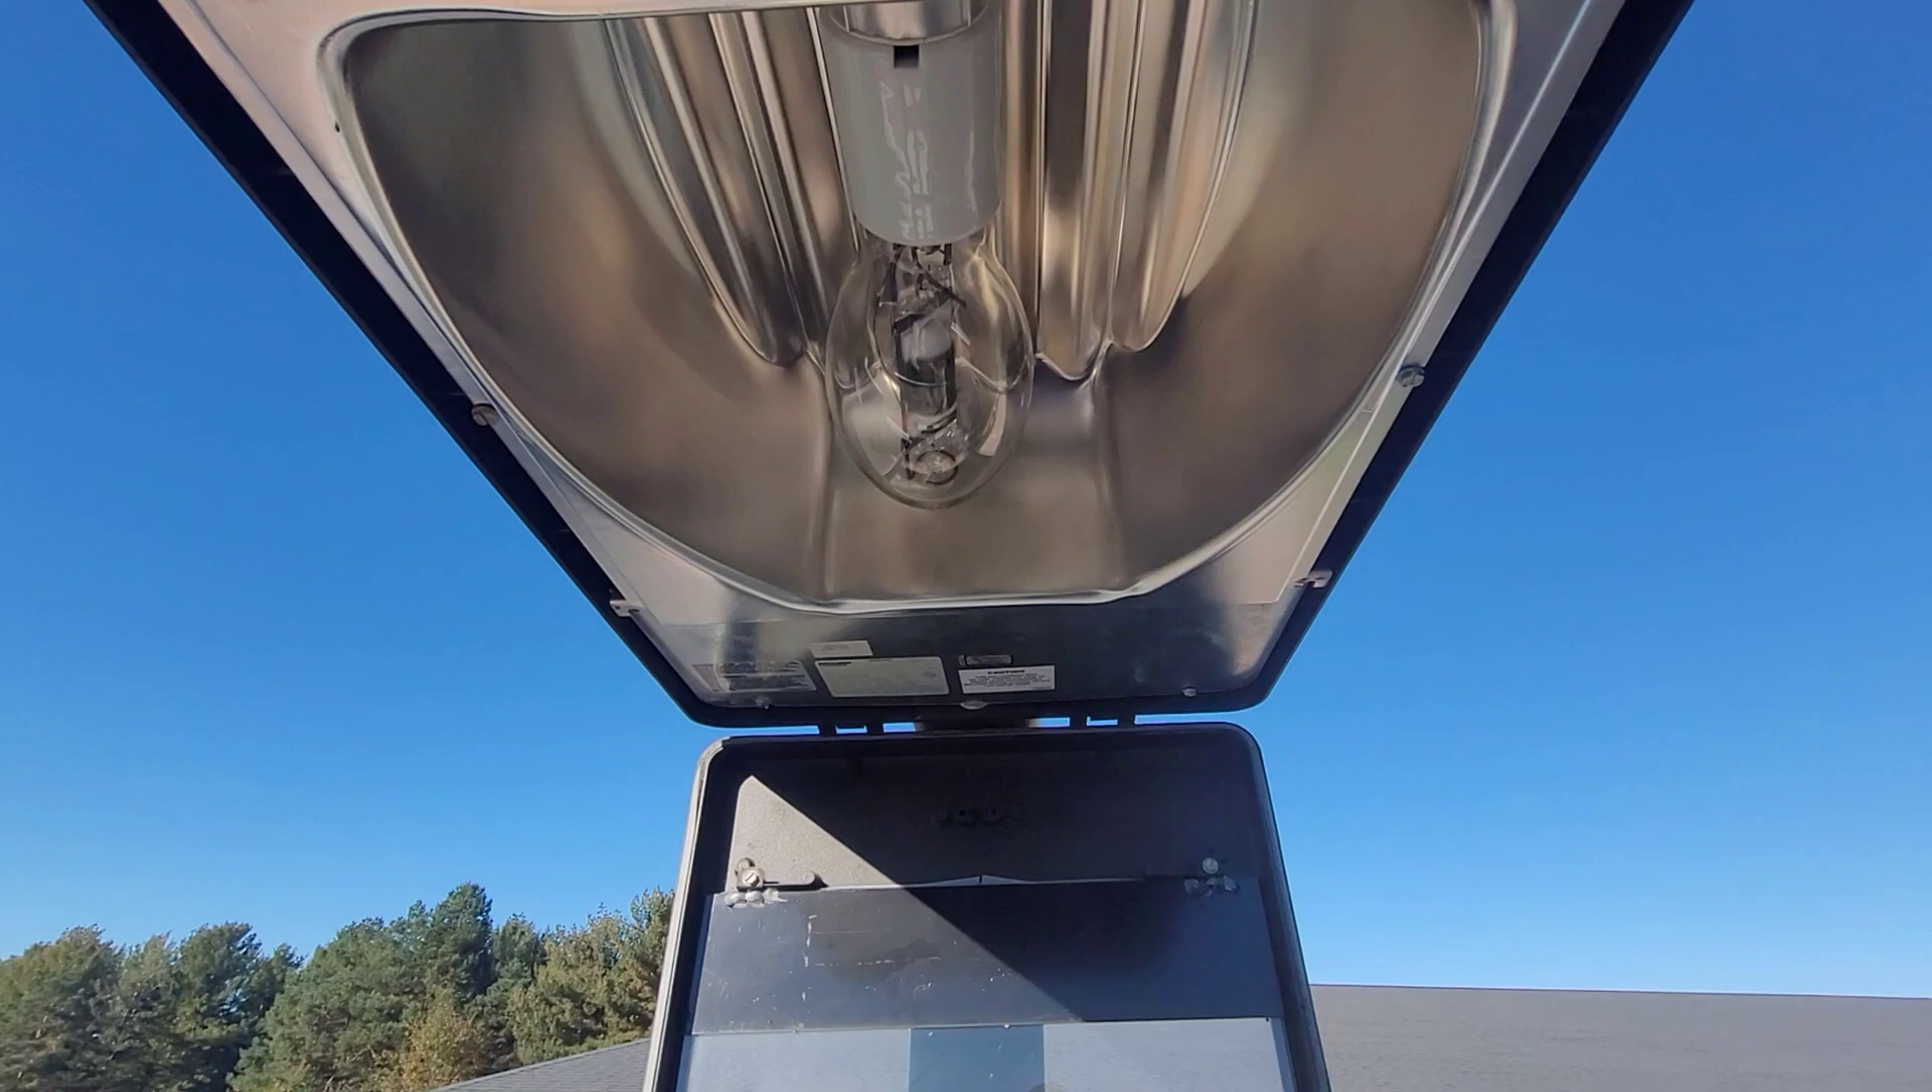So we got the light open we just need to remove this lamp.